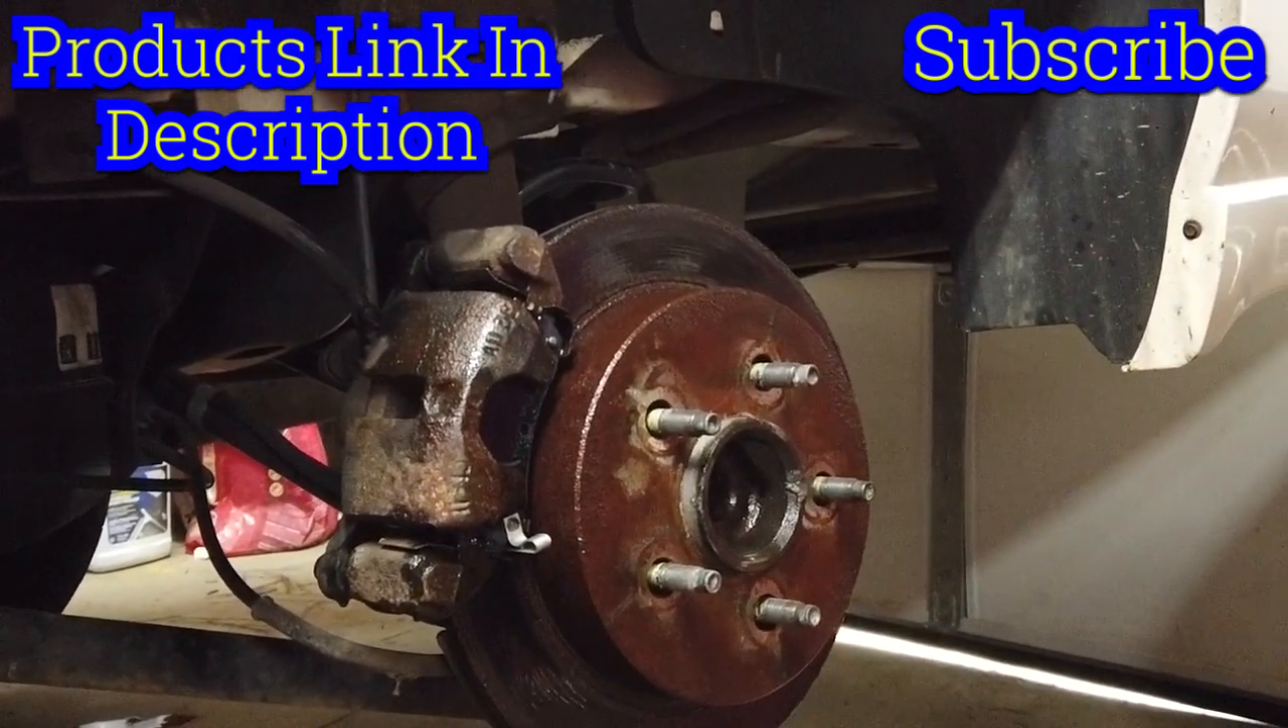Okay so all i gotta do now is throw the tire on.